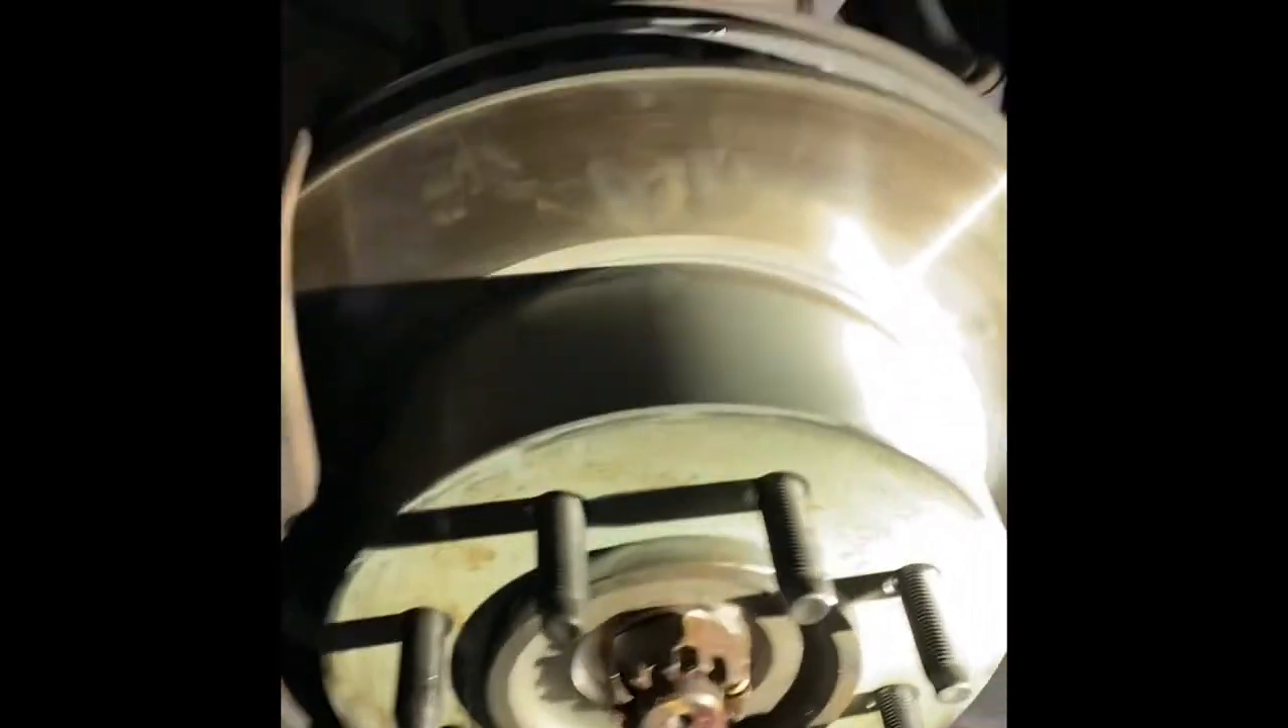All I have left to do is put the wheel on.